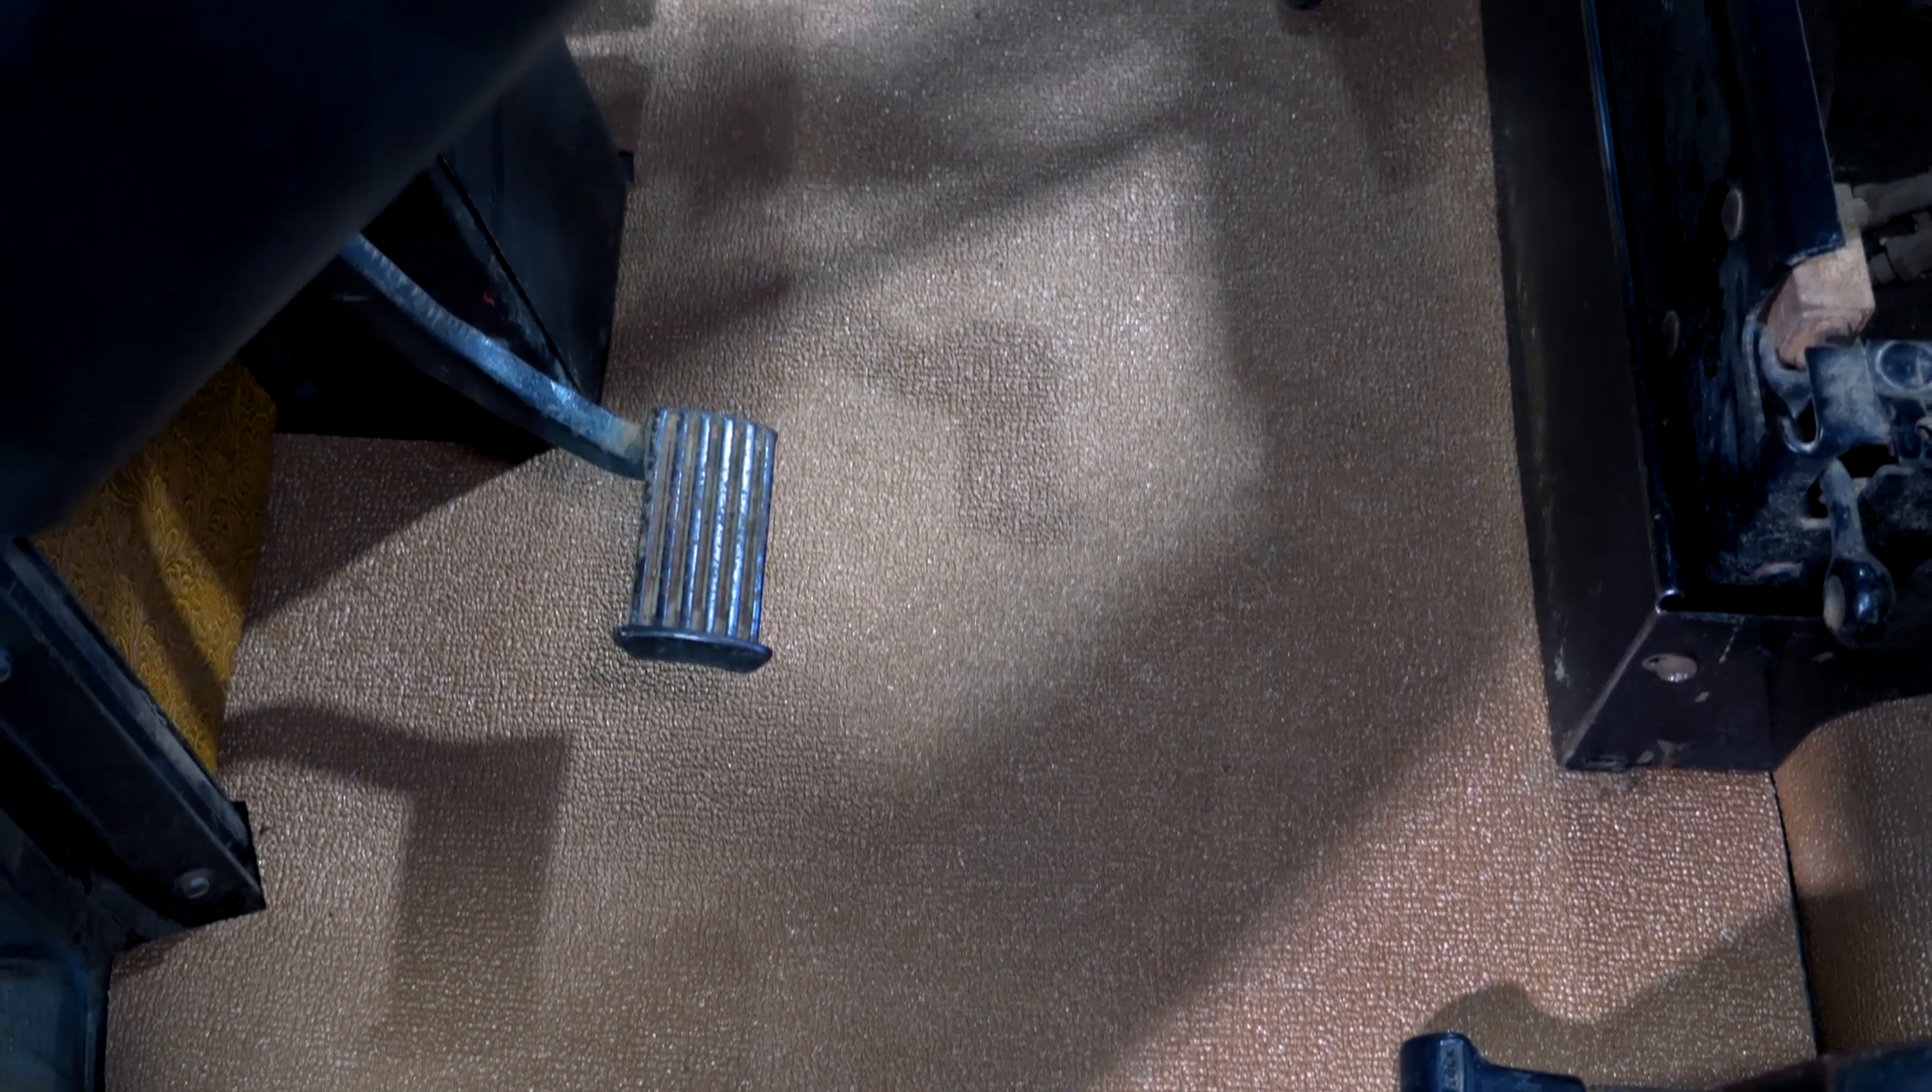Okay i got the floor in.